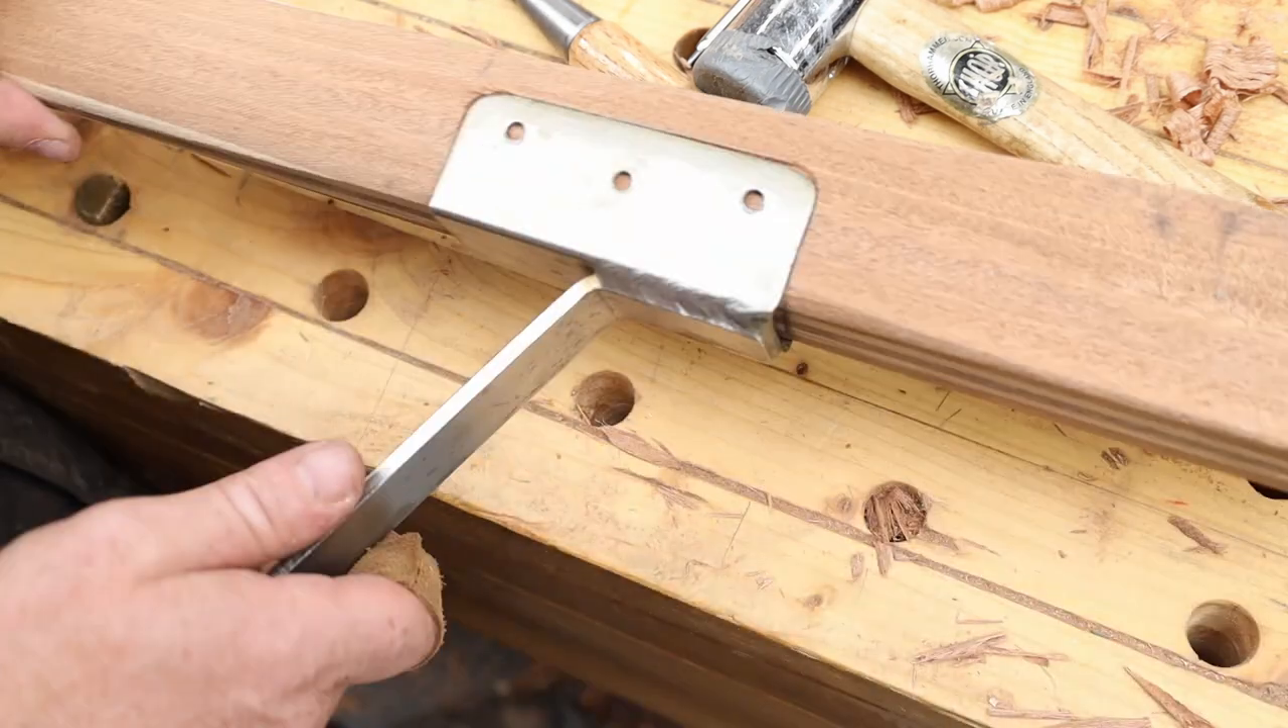So there we go that's the auto tiller bracket now fit.